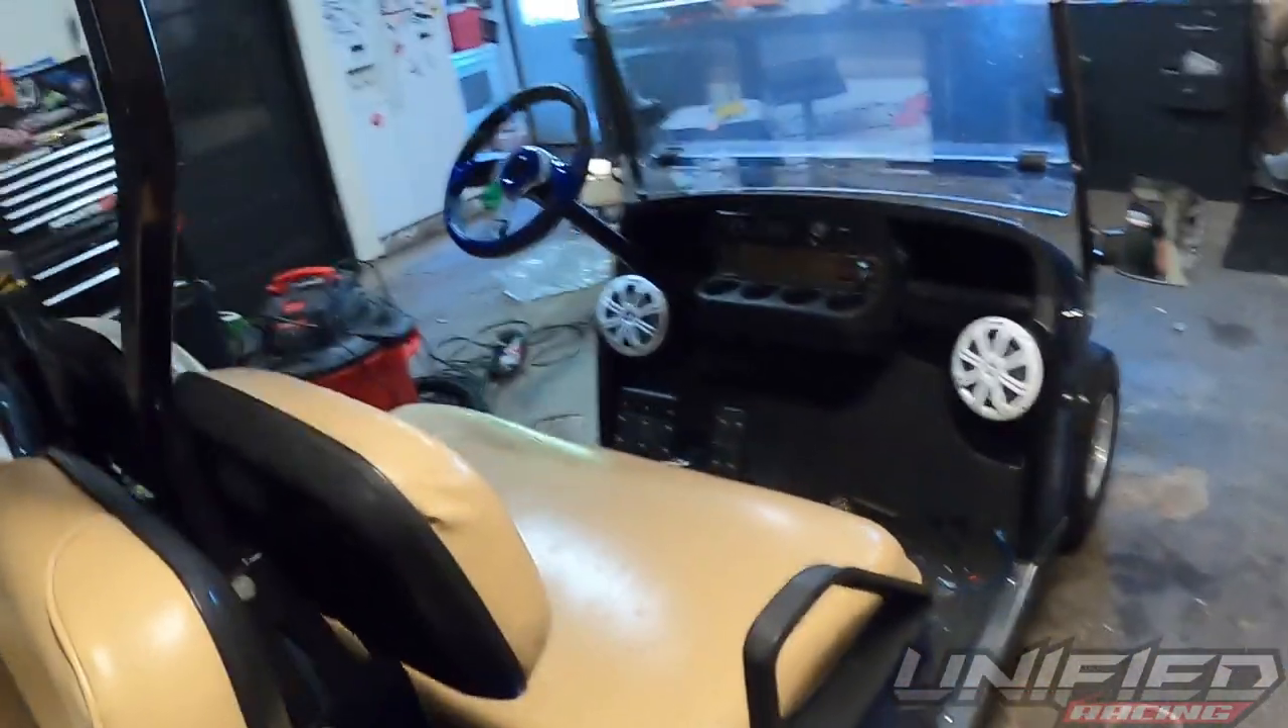All right we got everything installed the steering wheel was actually pretty easy and the armrests were even easier.